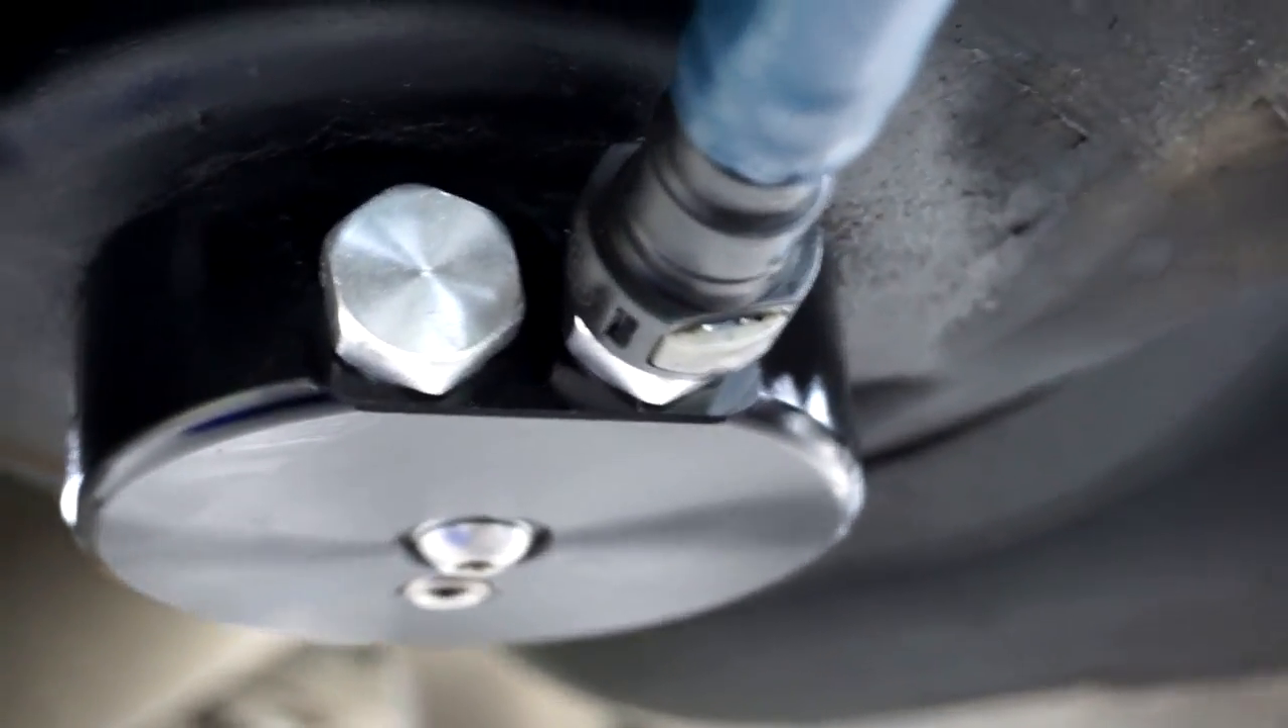And that my friends Is an installed sump From Beans Diesel.